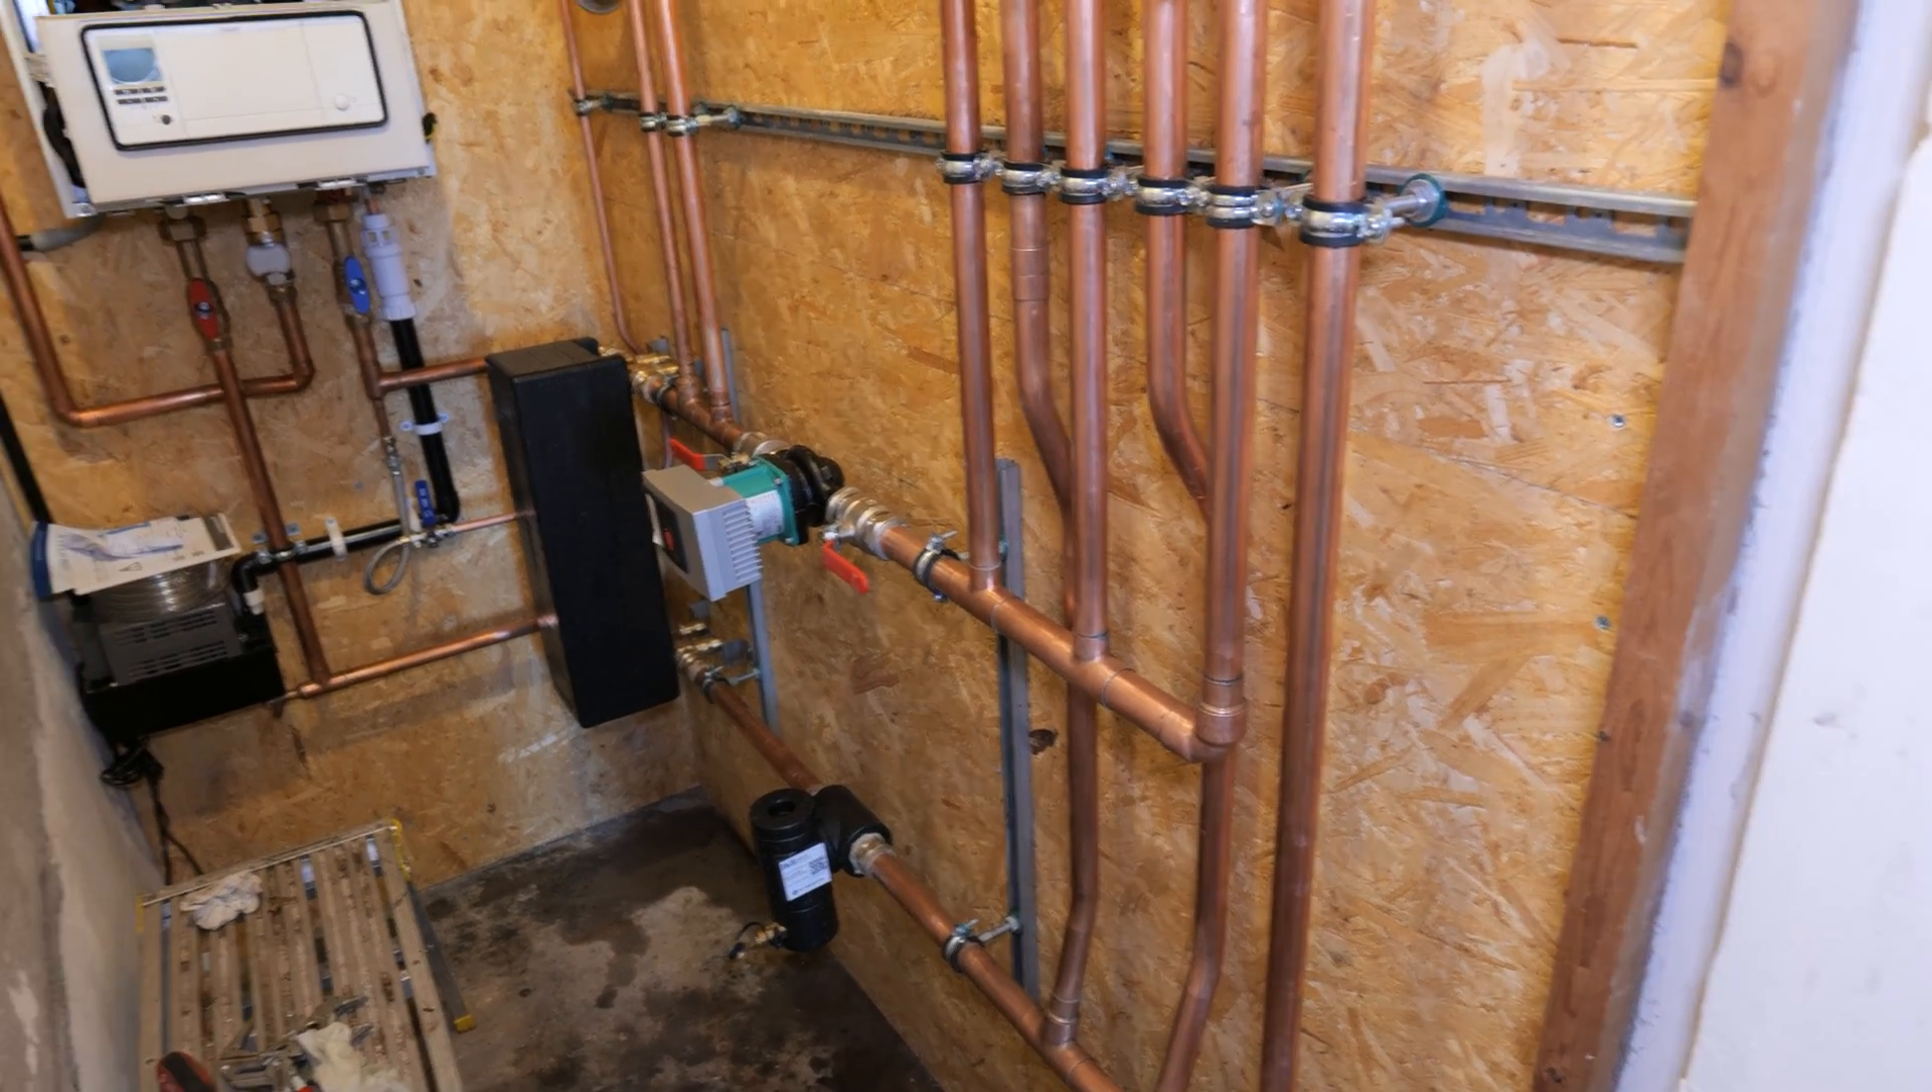All the copper pipe work is now in place and we are just filling up the open venting side of the system.